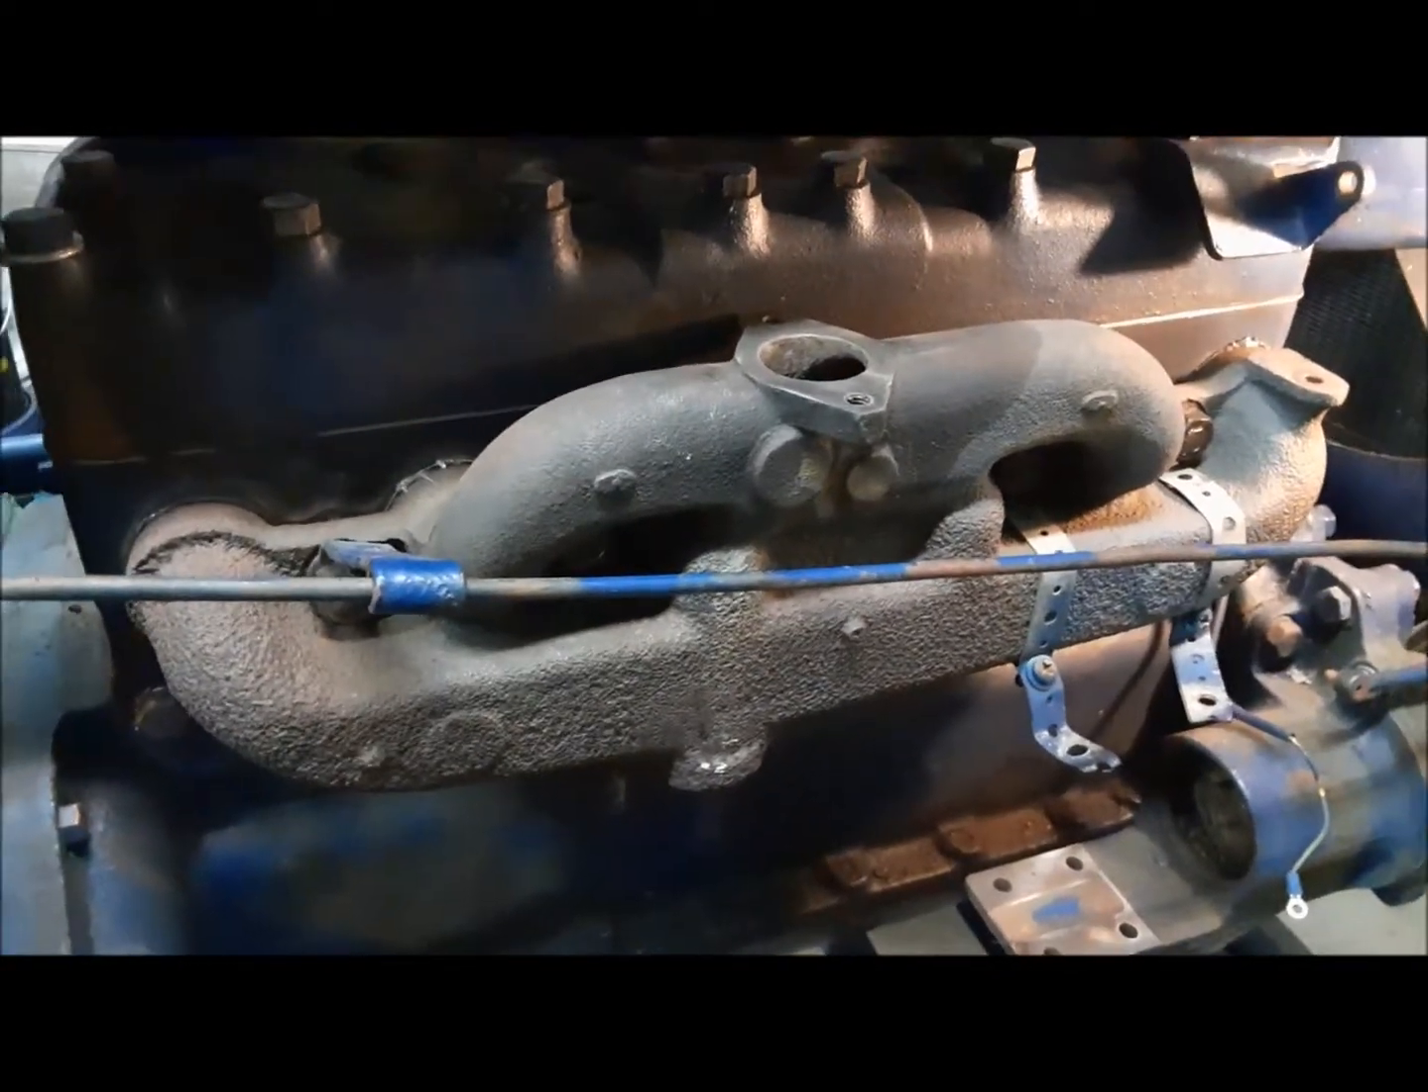Now we've got our manifold installed and all torqued down.